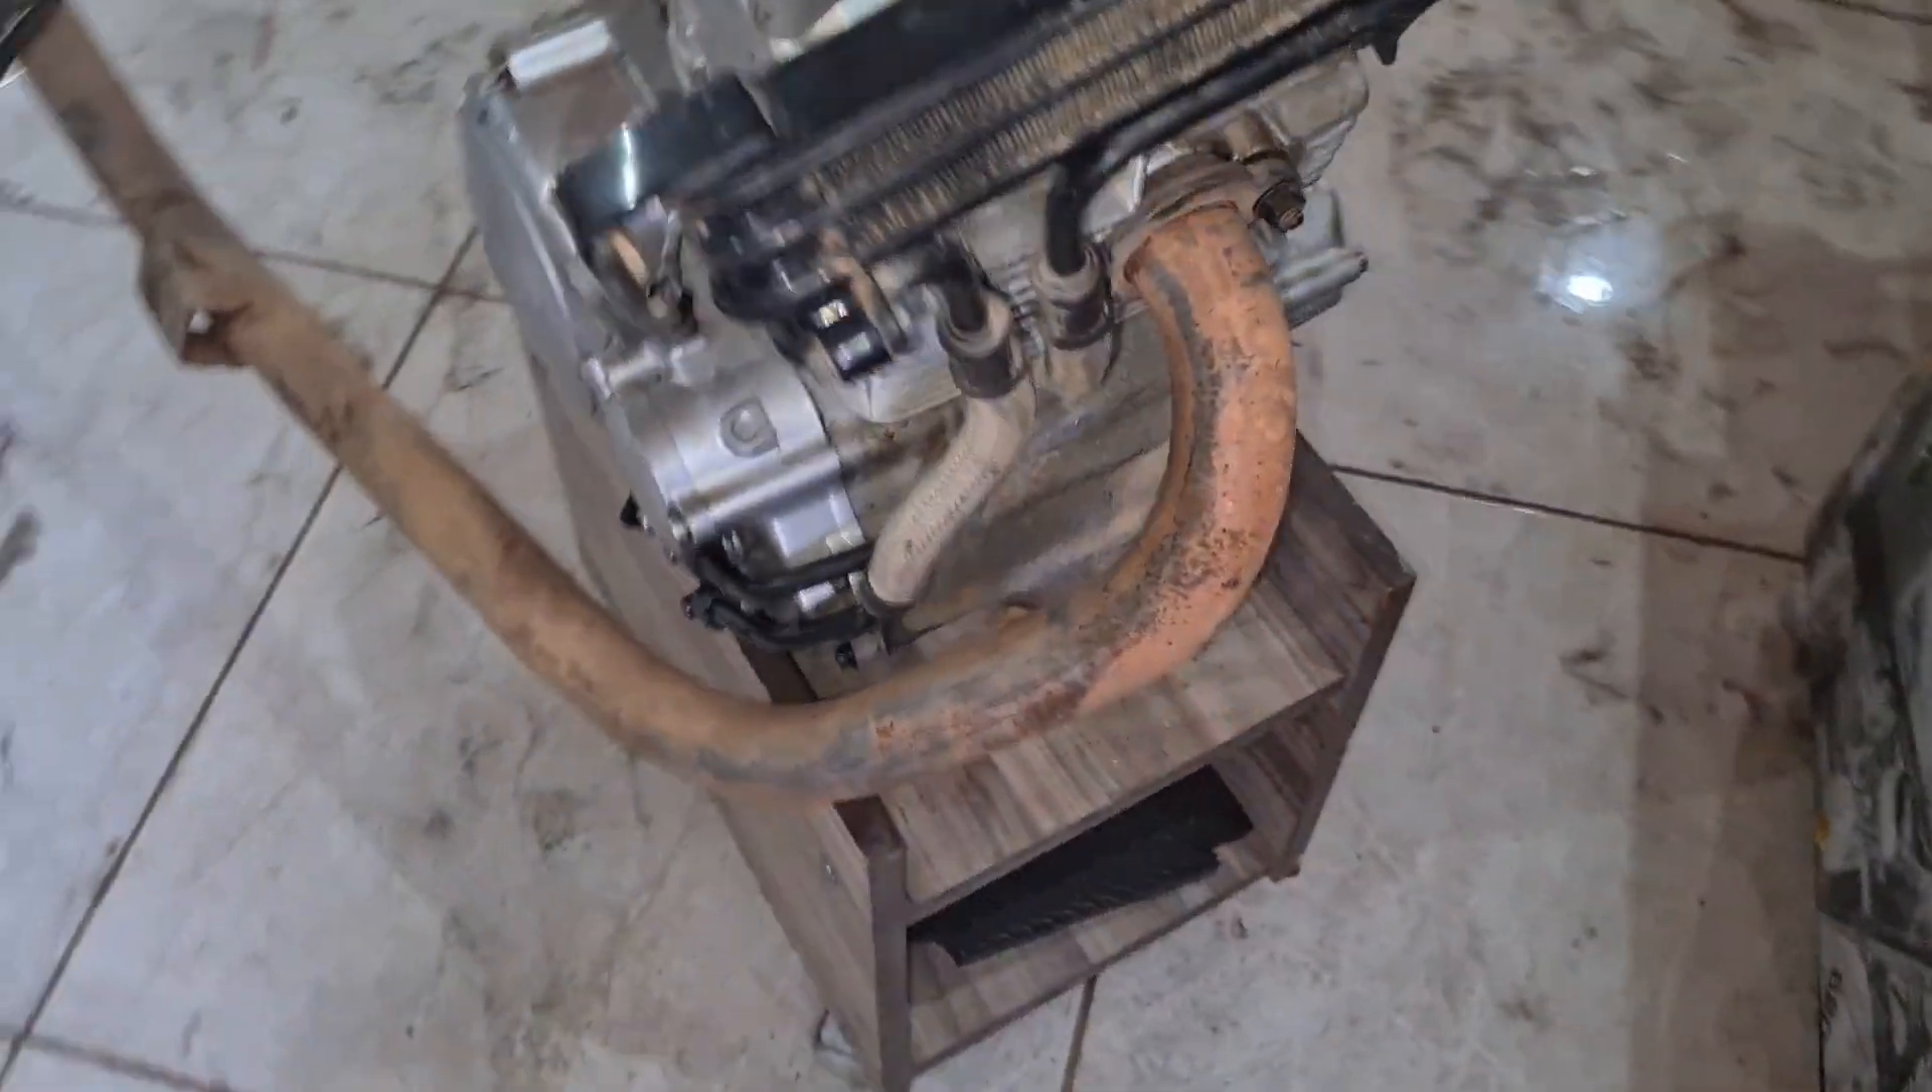Consegui colocar o motor em cima Como vocês podem ver aqui E ele já tá com o escape posicionado.